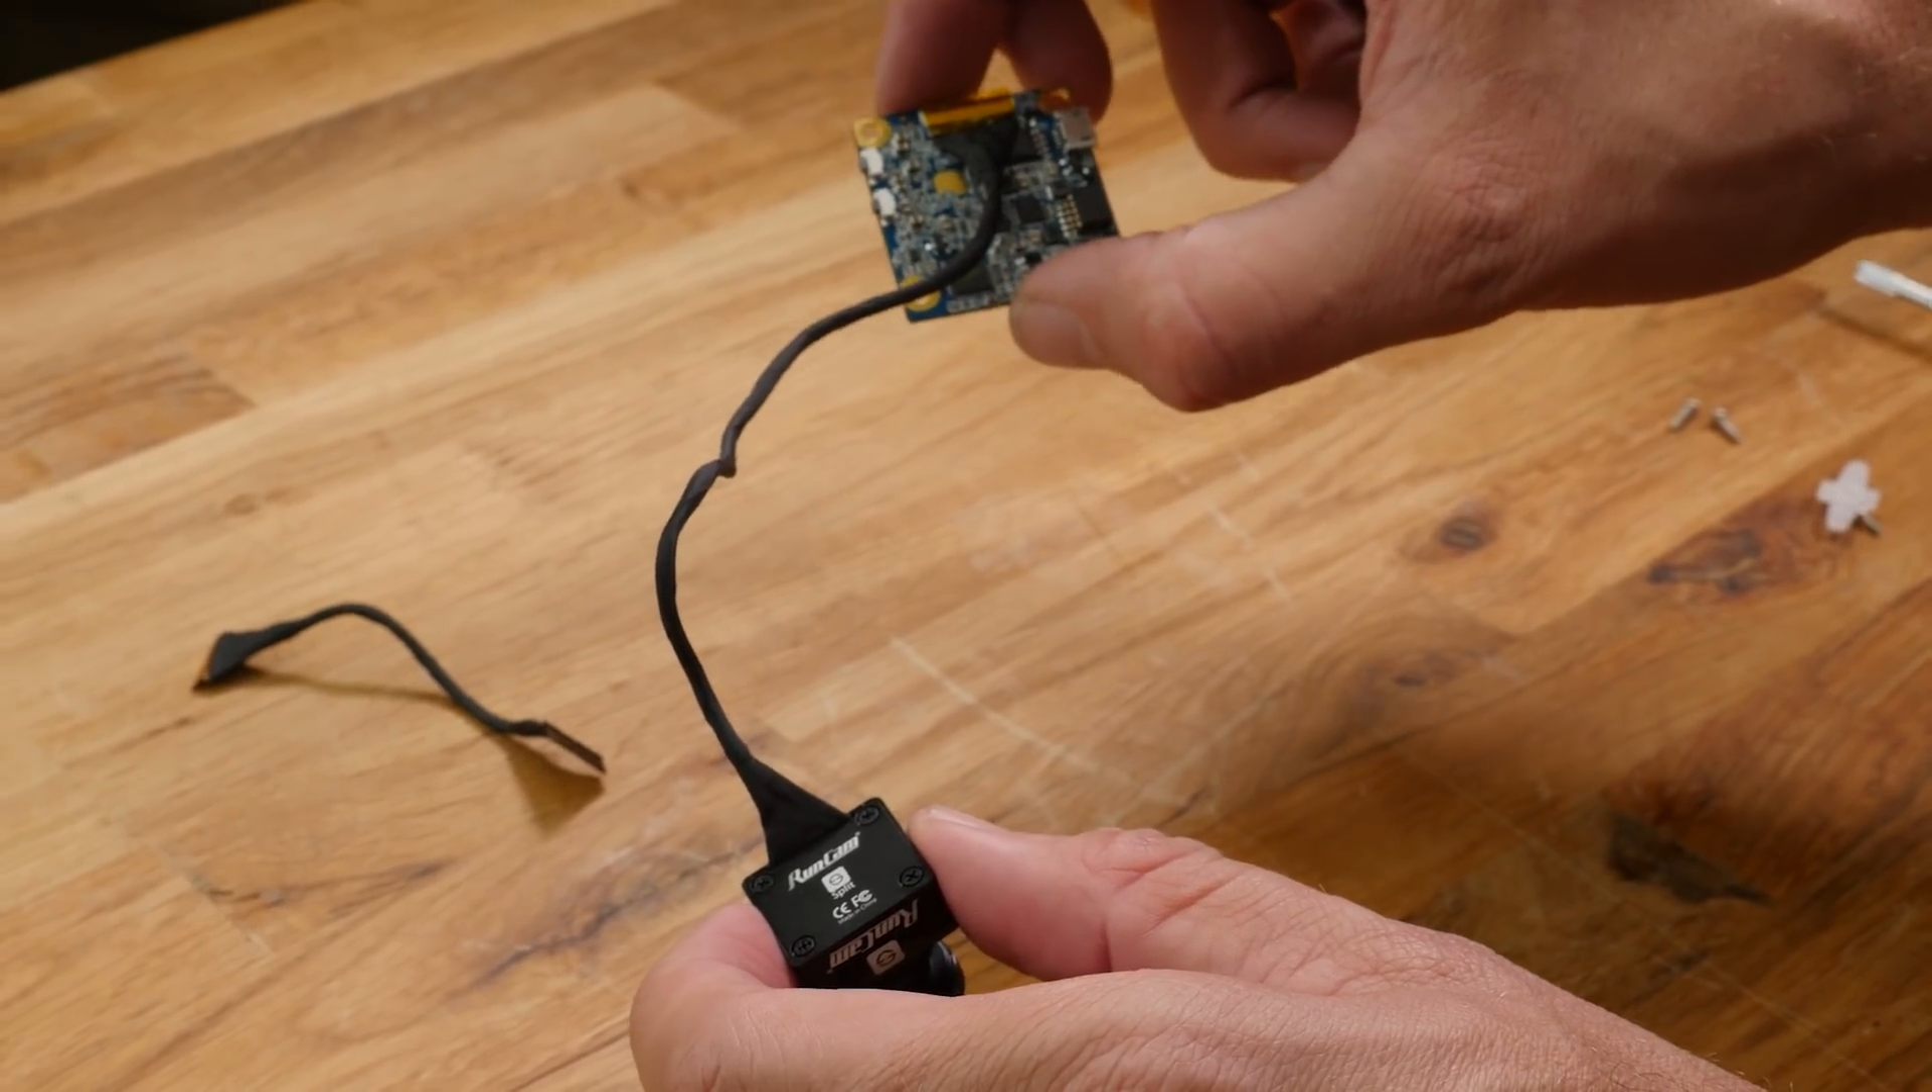All right, our longer cable is now in place.